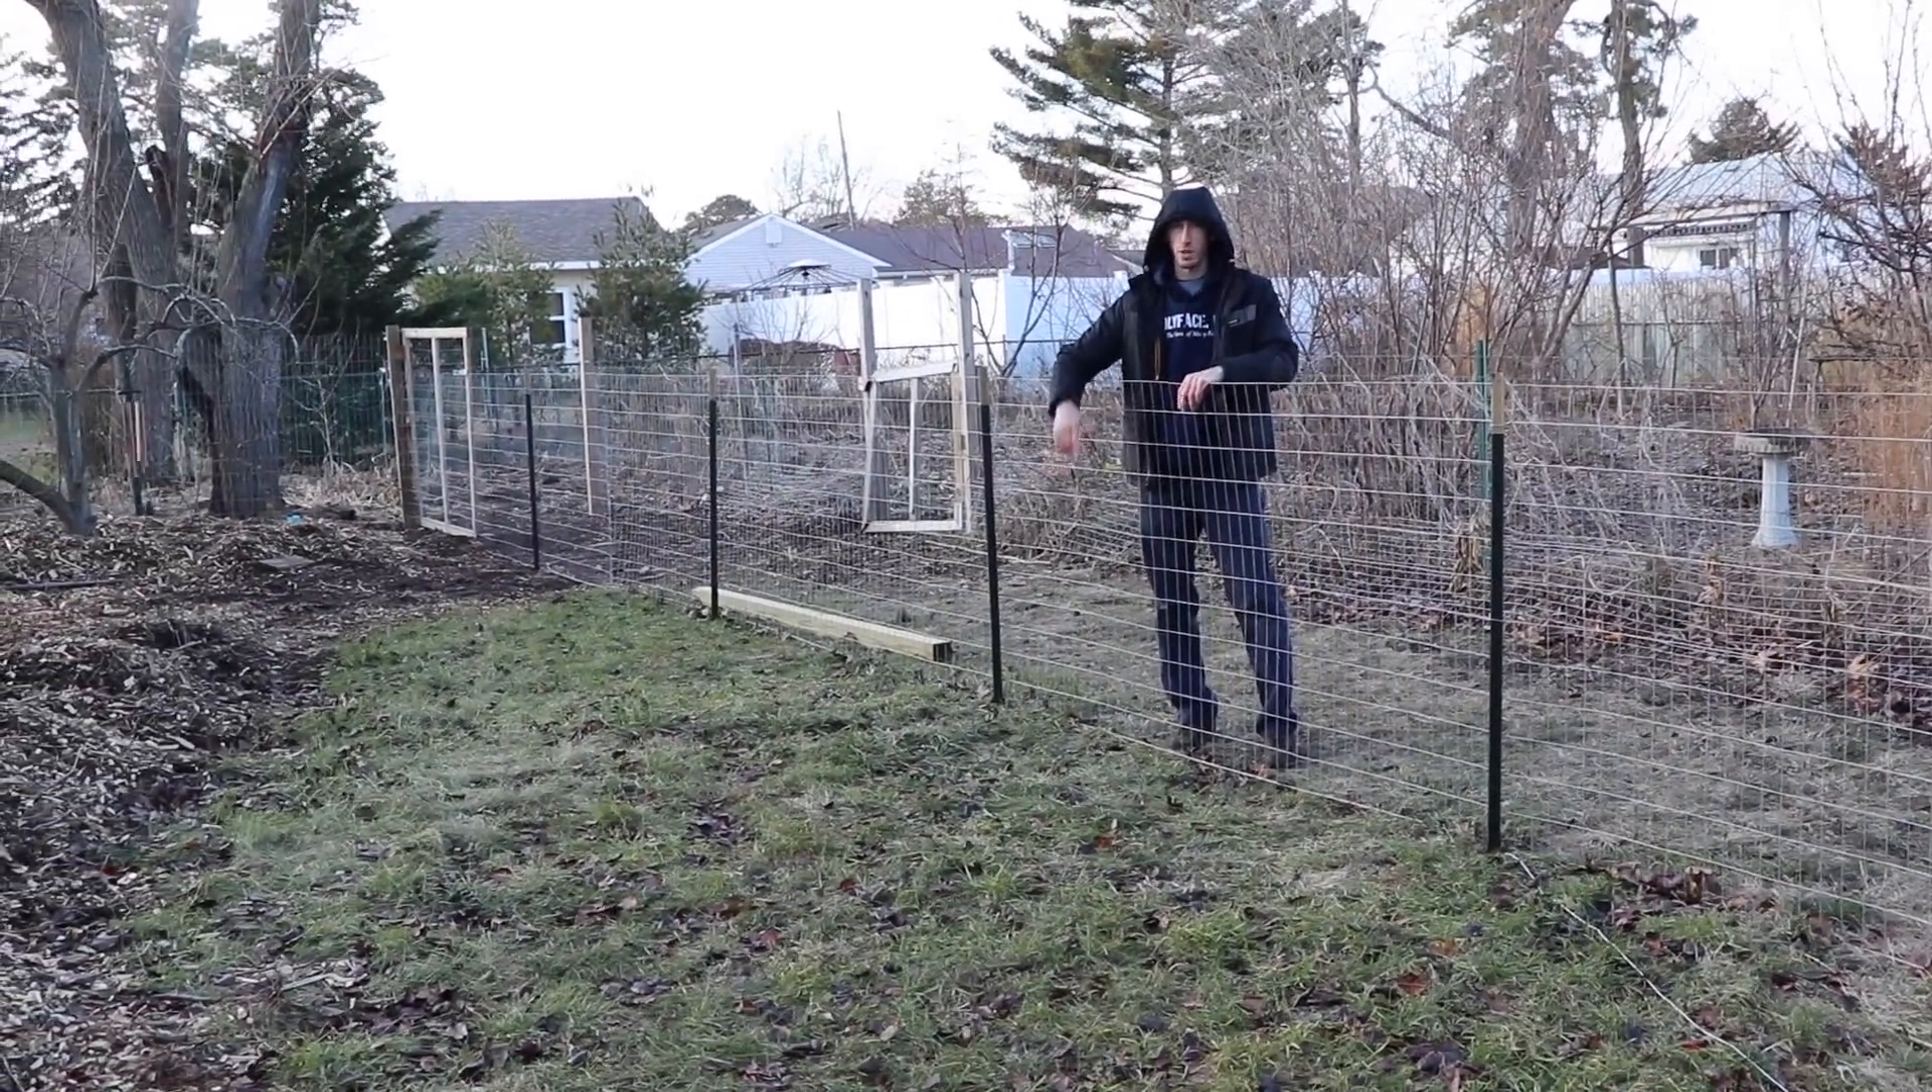It's really getting cold out now that winter's here and I'm happy I got this fence up.